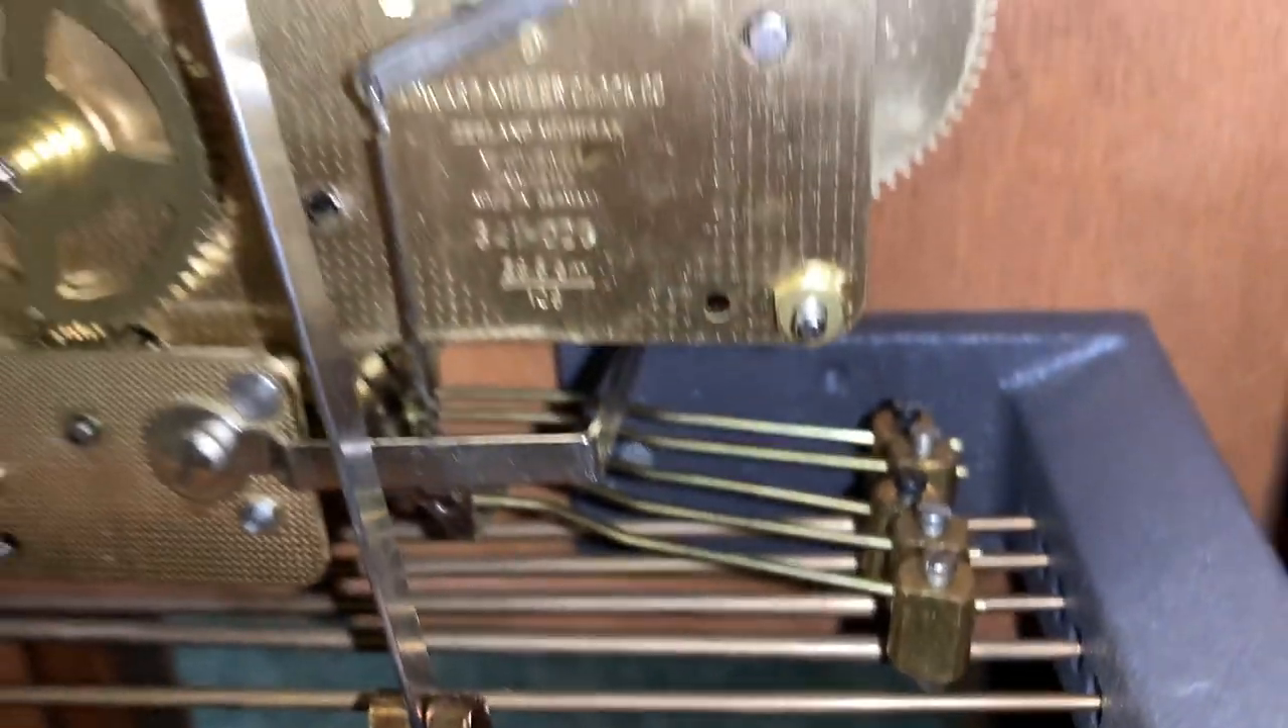Okay the new set of chime rods is now inside the clock this is the new set and it is now installed and i think this thing is good to go.